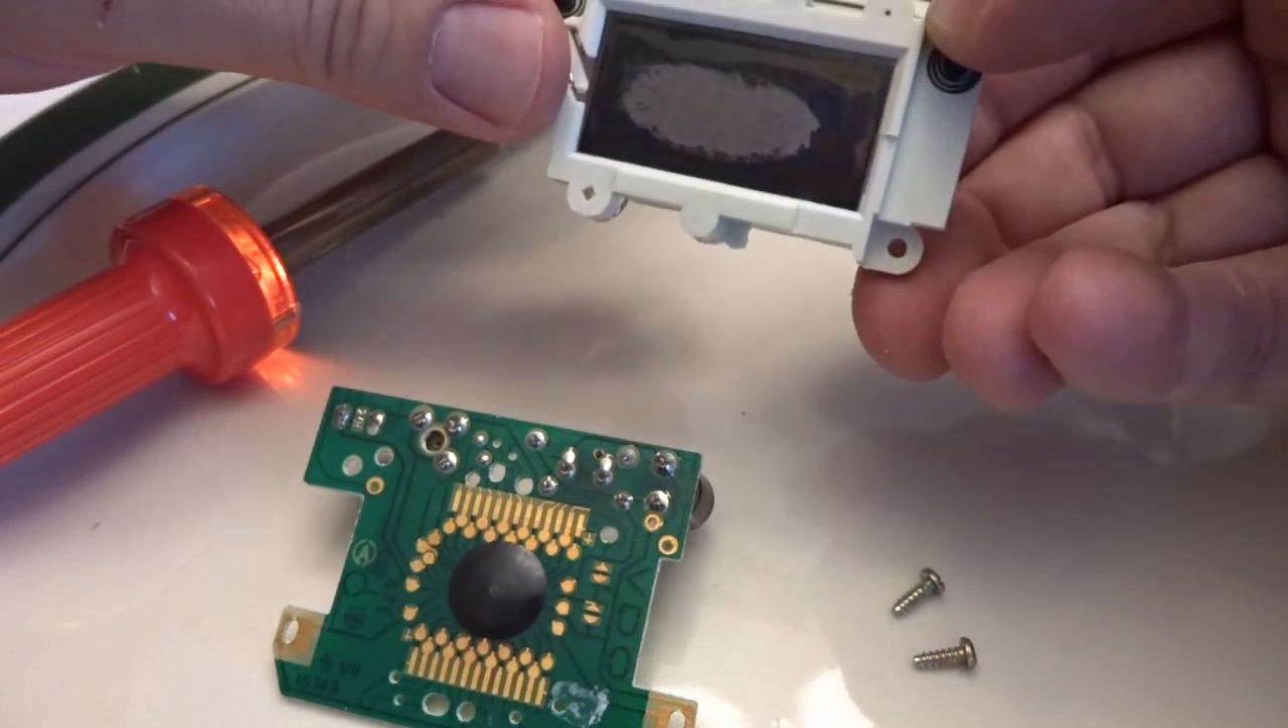So I have pulled away the screen section away from the circuit board.